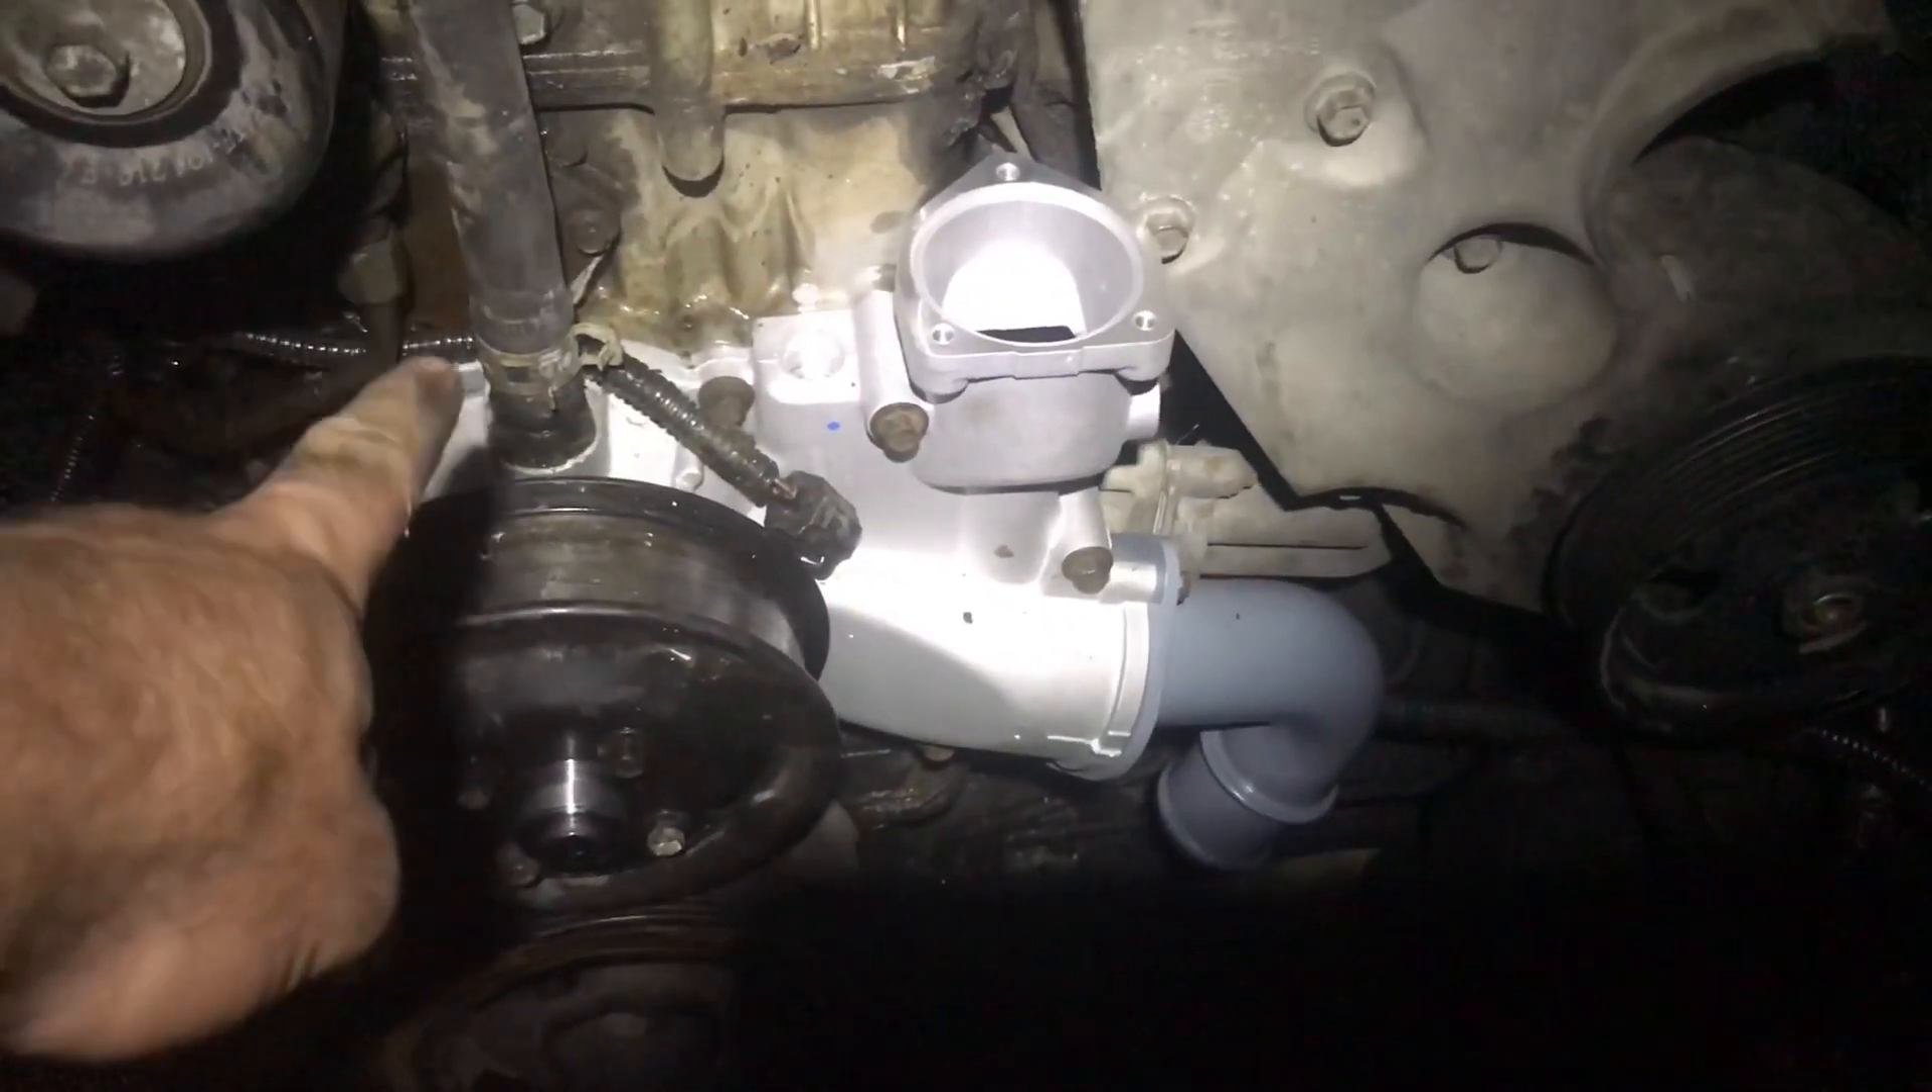I've got my pulley back on the pump here.